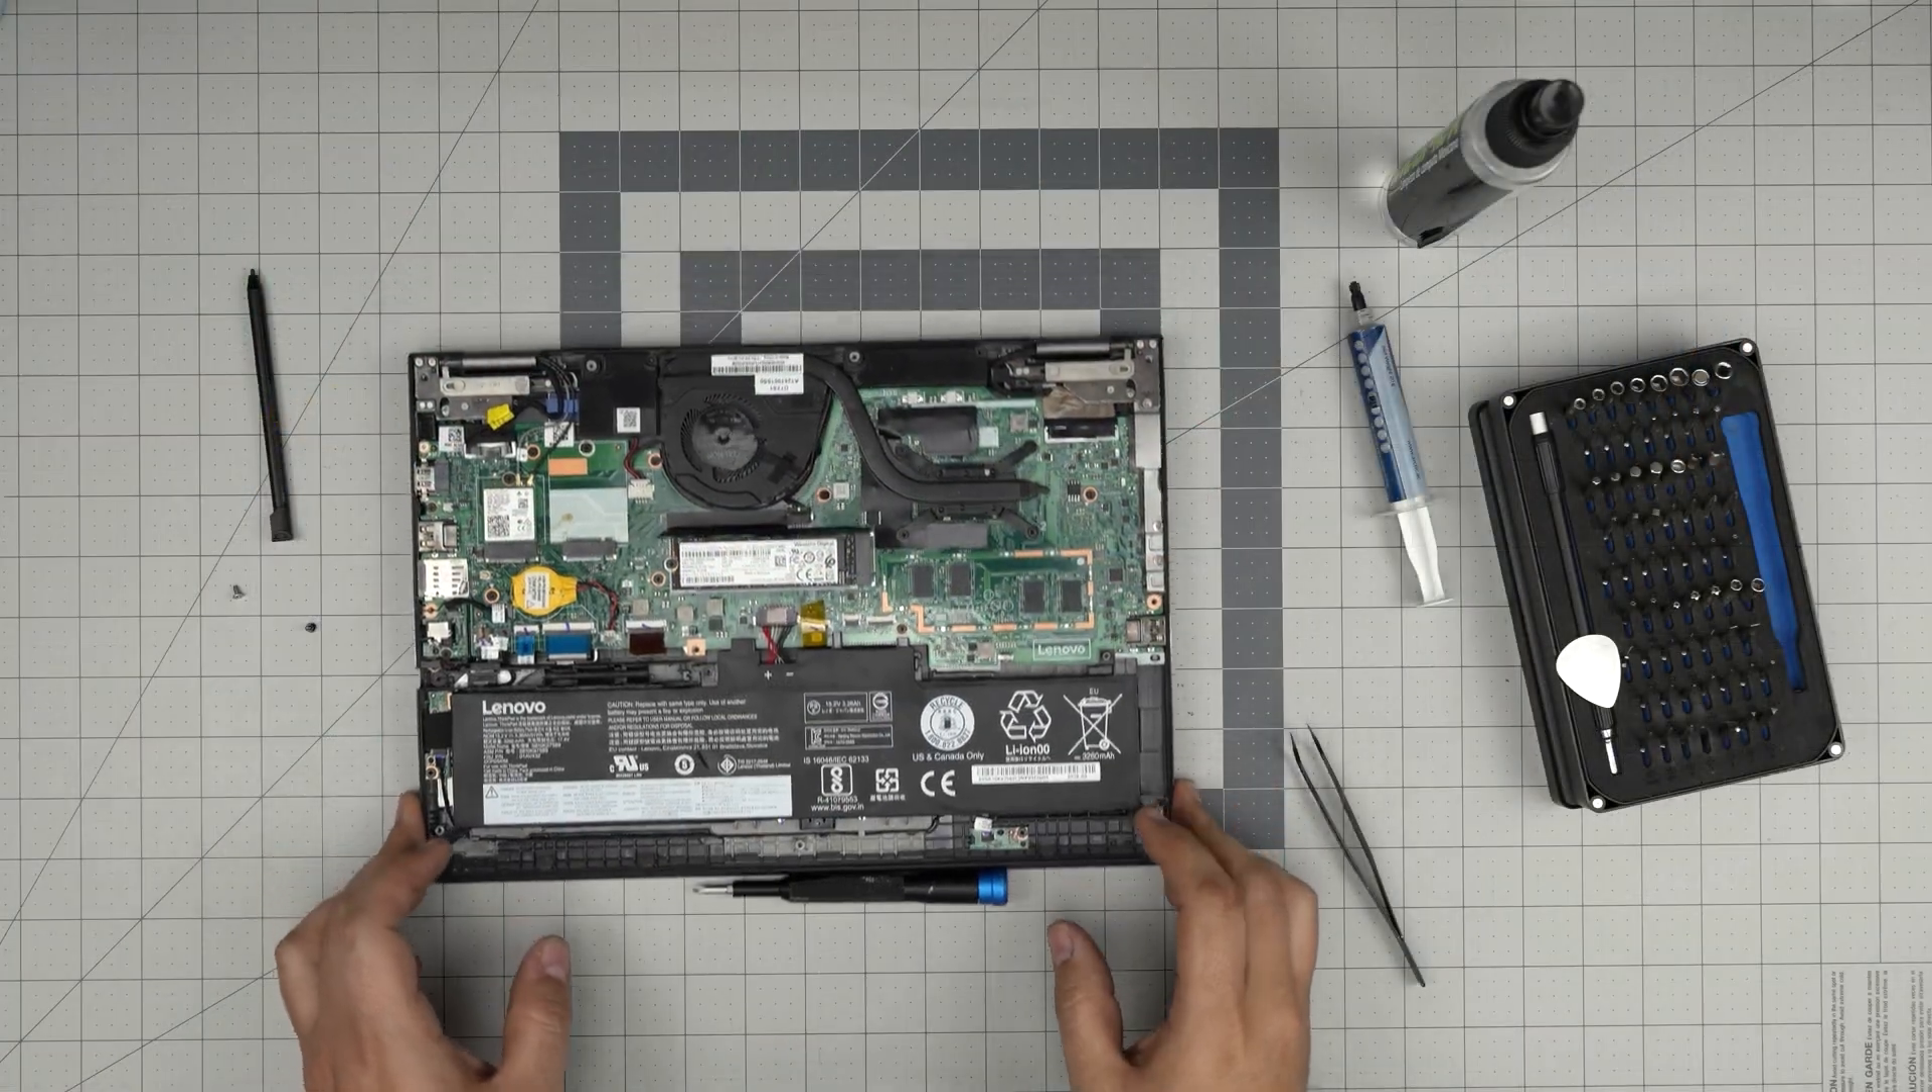All right now that we put the battery in place the rest is really easy.